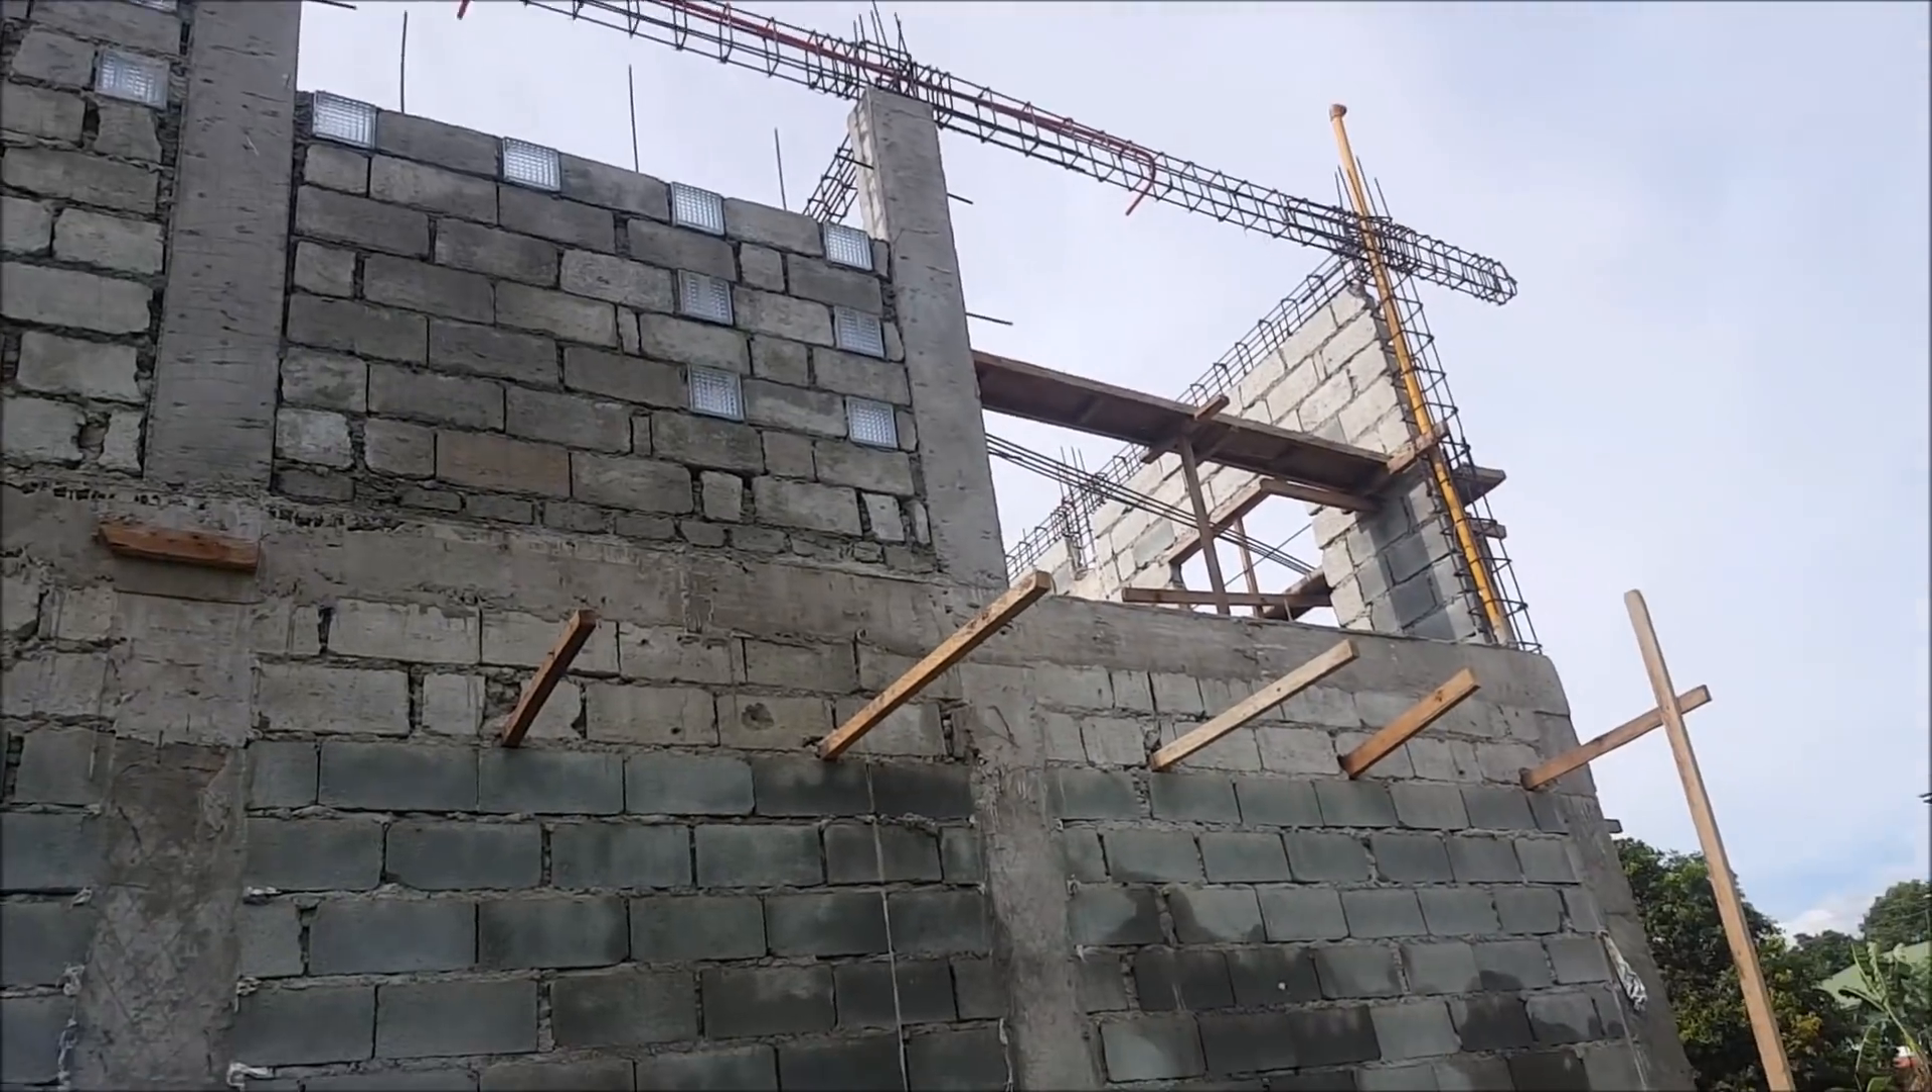Ito na guys yung itsura sa labas. Nailagay na rin nila yung glass blocks.